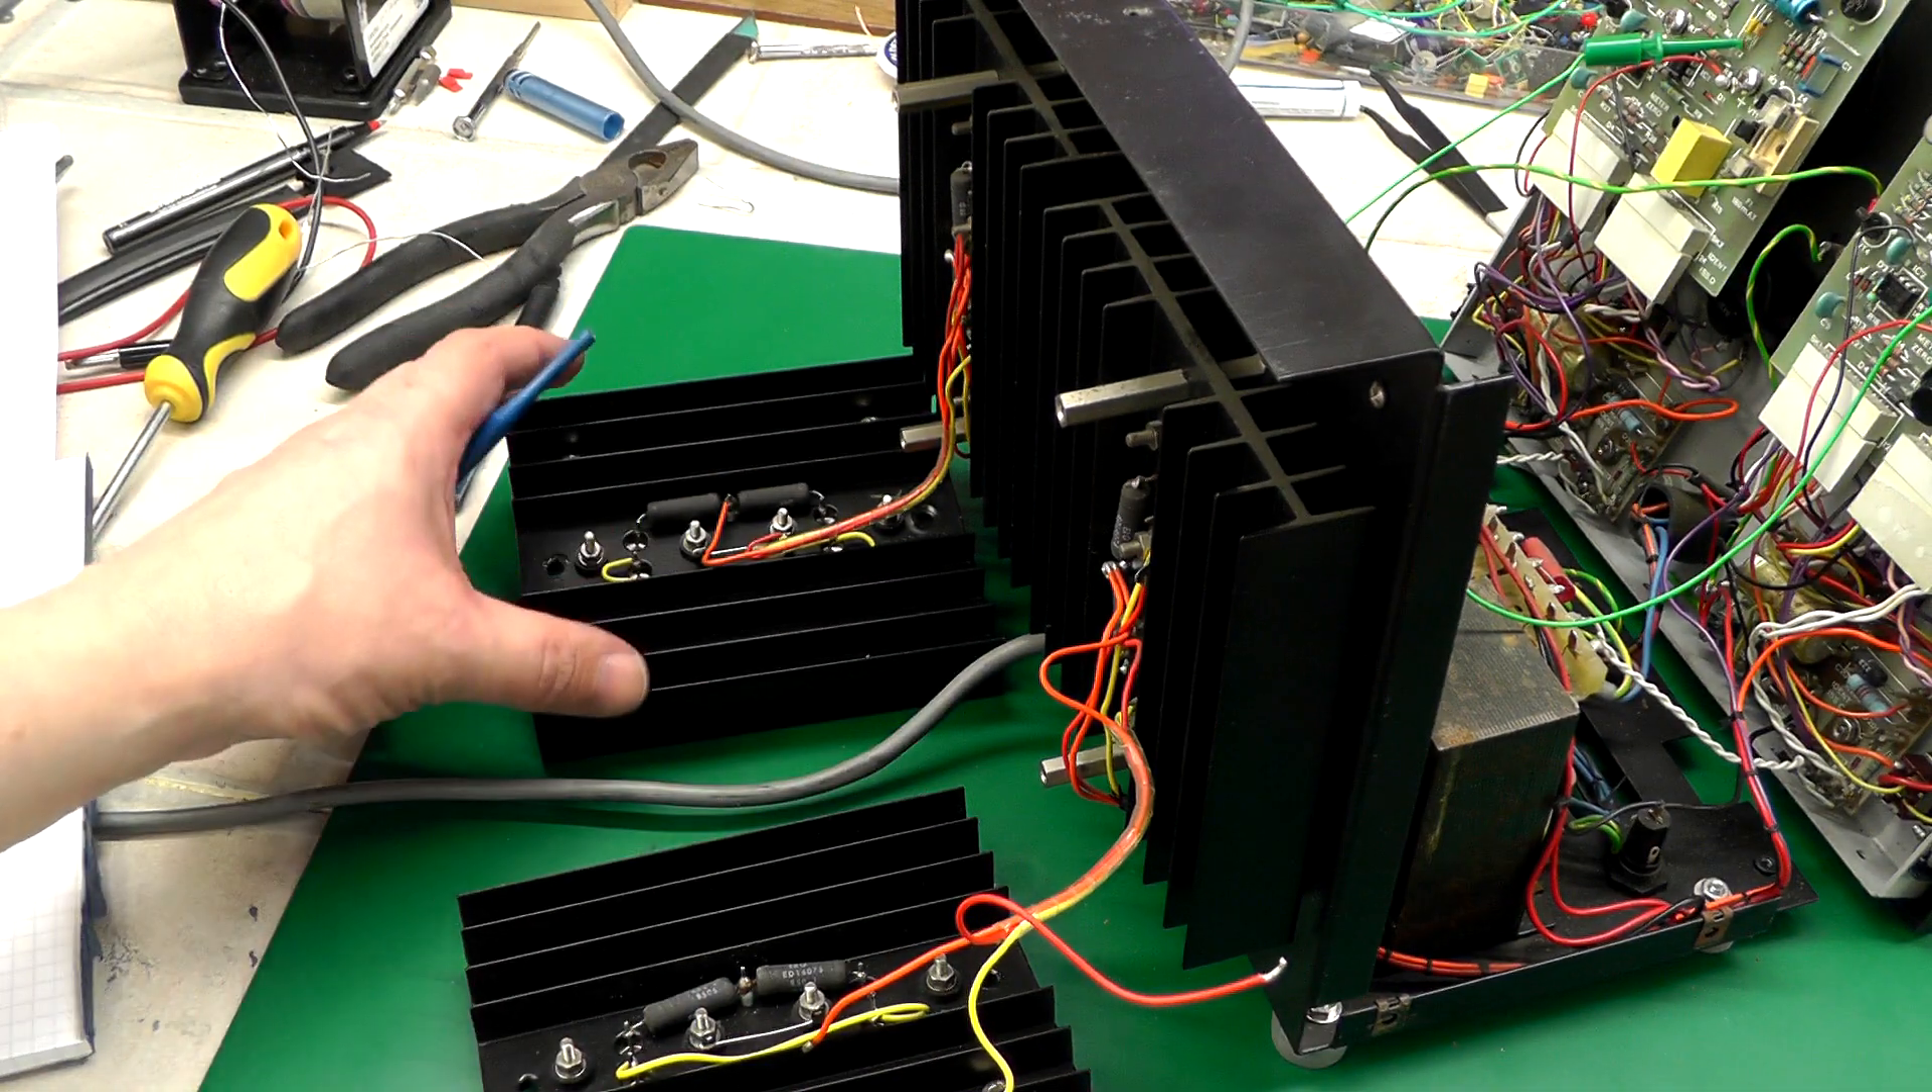So I've pulled back the outside heat sink. To reveal the terminations to the transistors.